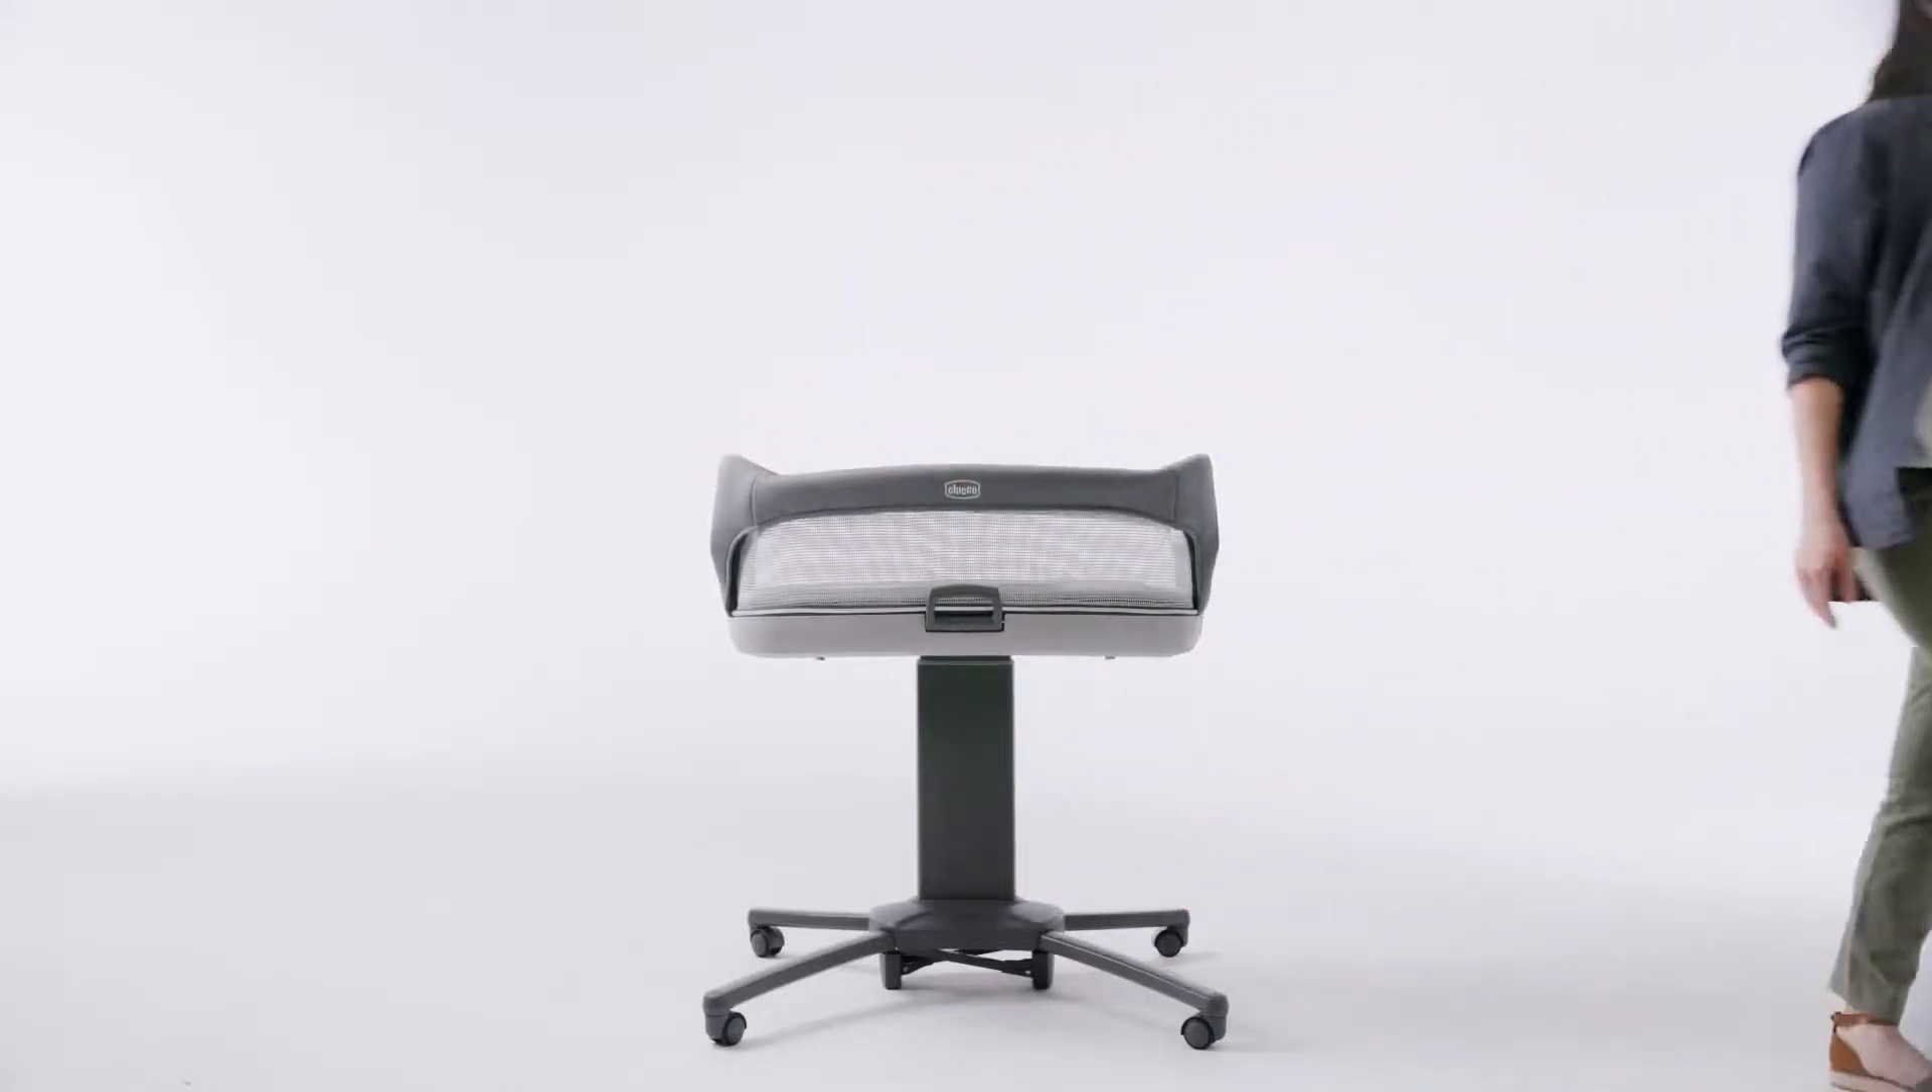Your close -to -you bedside bassinet is now fully assembled.